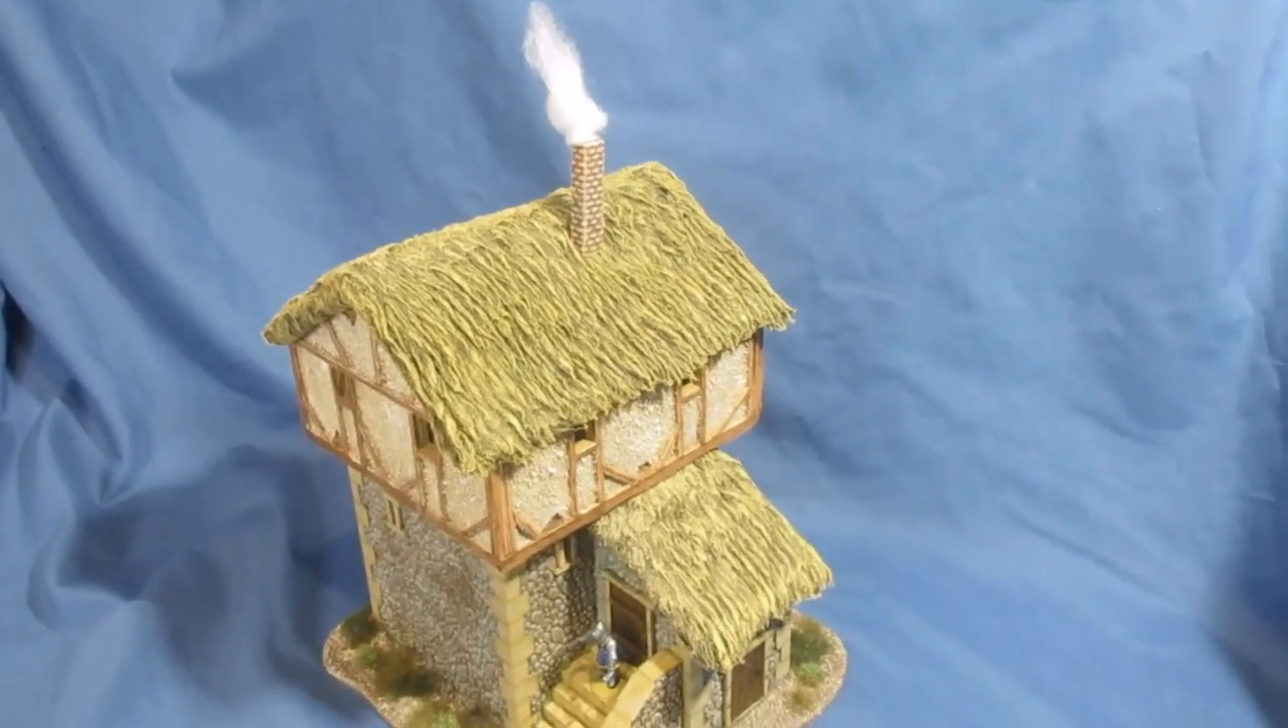So we've got a thatched roof main thatched roof obviously small thatched roof I've just added a chimney with some smoke.